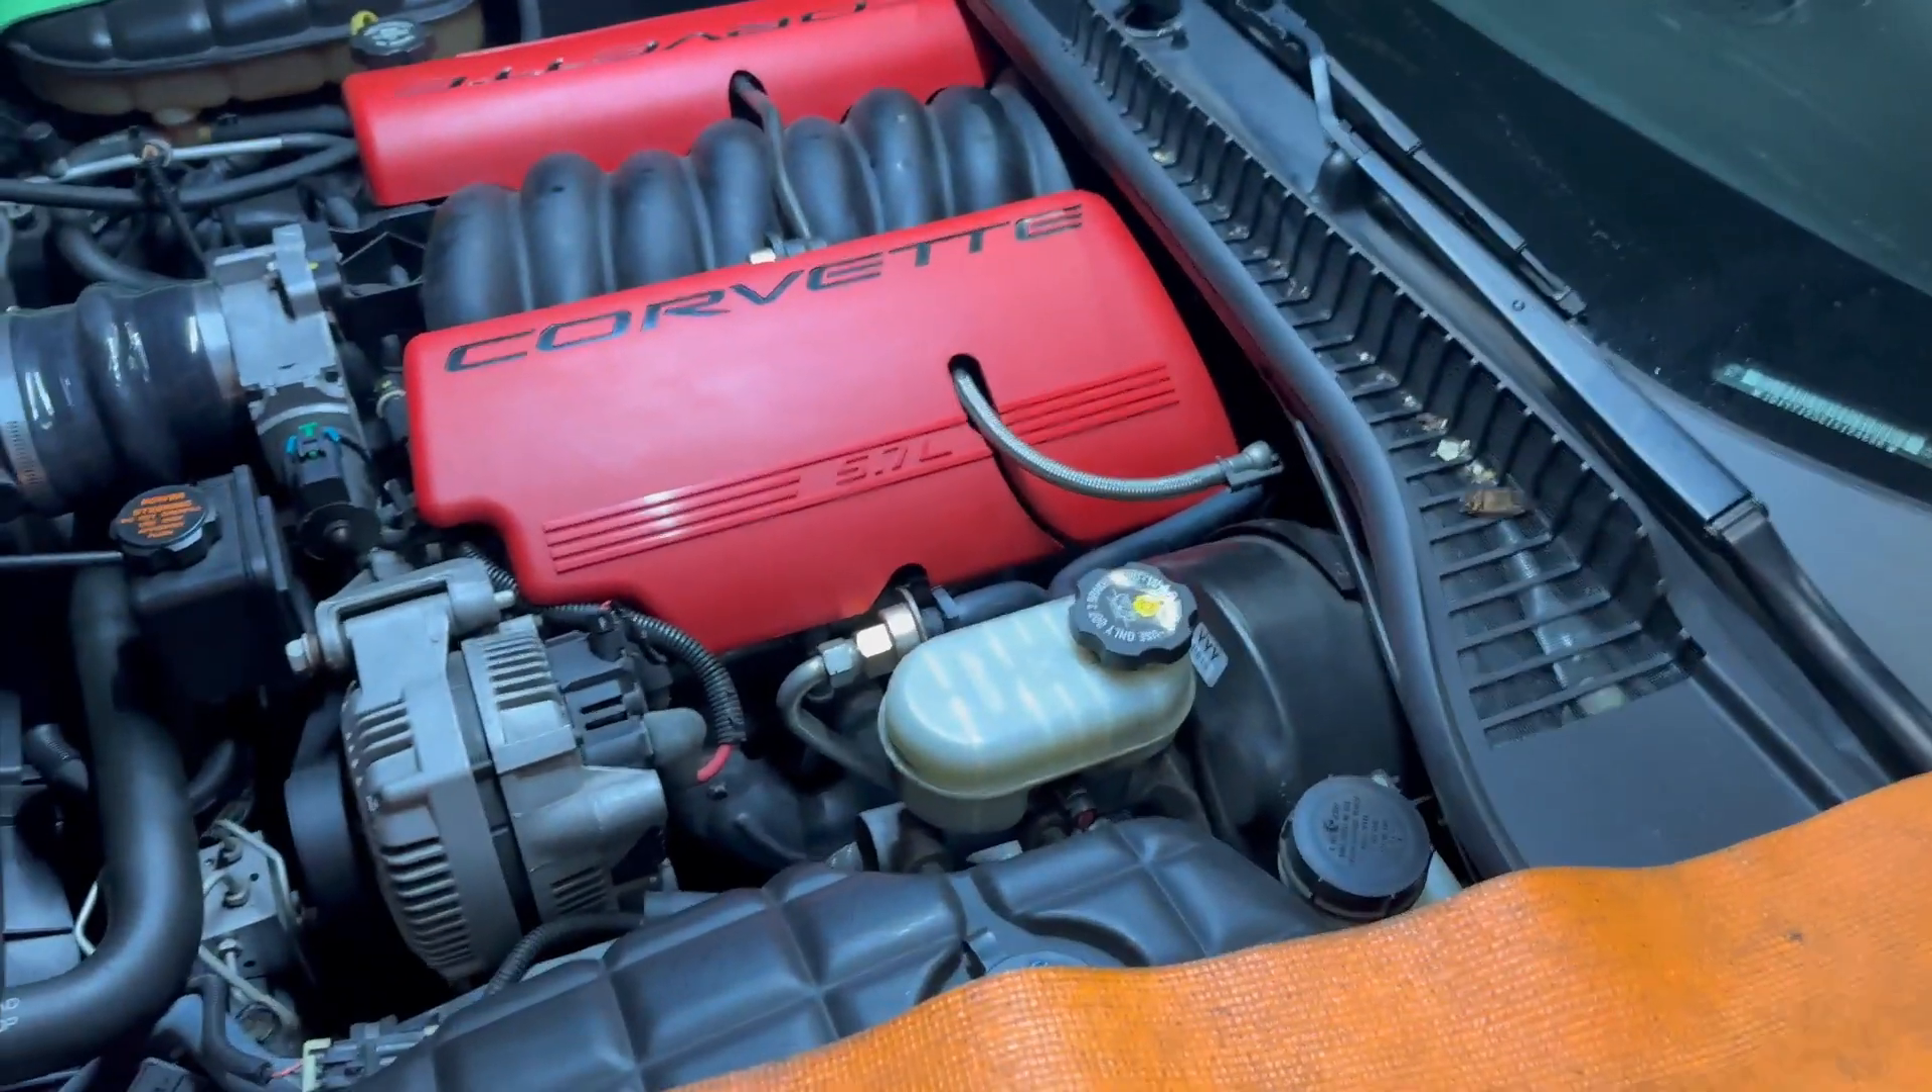So you have to excuse the rain noise but you see we got our intake back on.